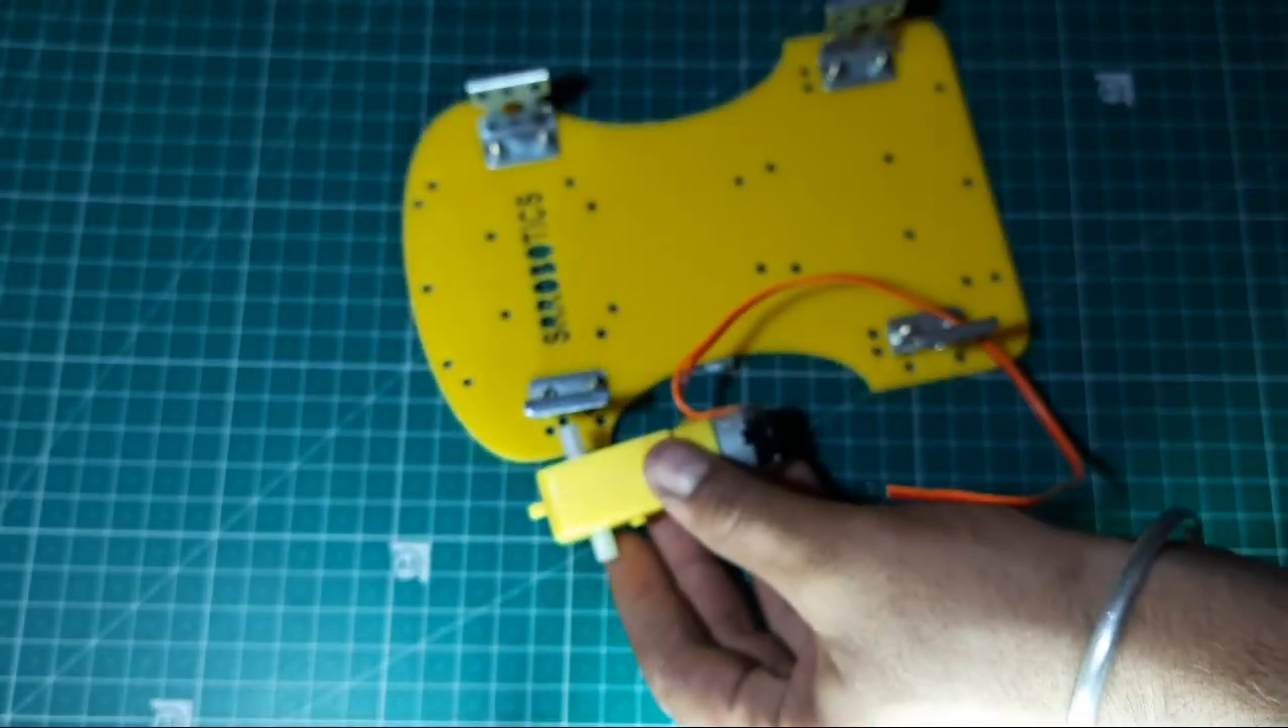यहां पर मैंने चारो कलम्प को फिक्स कर लिया है।